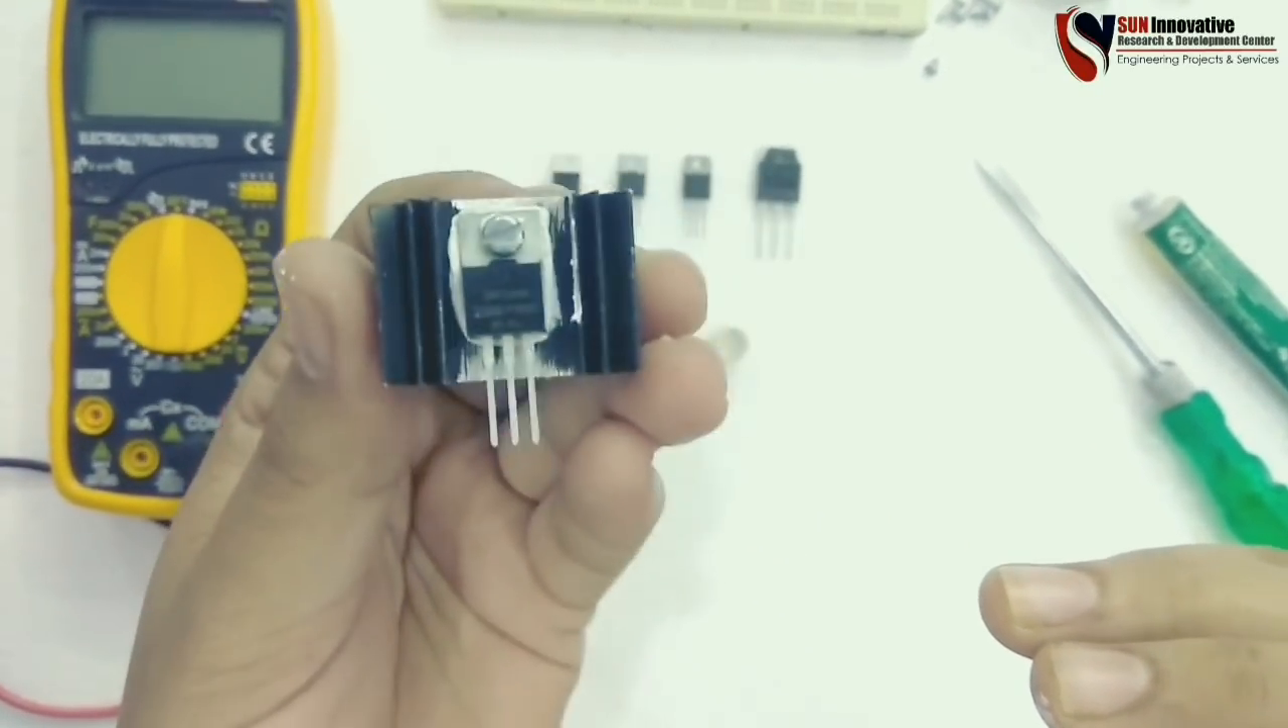This is complete MOSFET with heatsink.